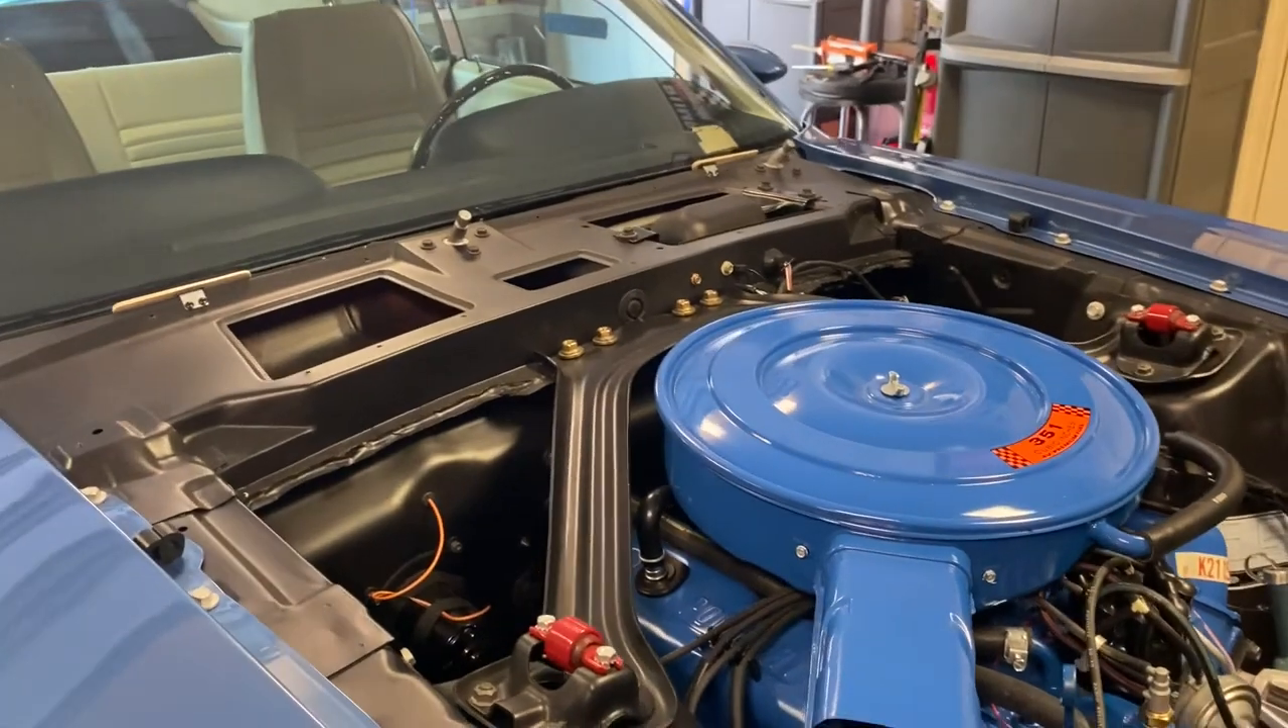All the little doodads are under the hood. I have left the hood off because I'm not sure if I'm going to have to go back into the power booster.